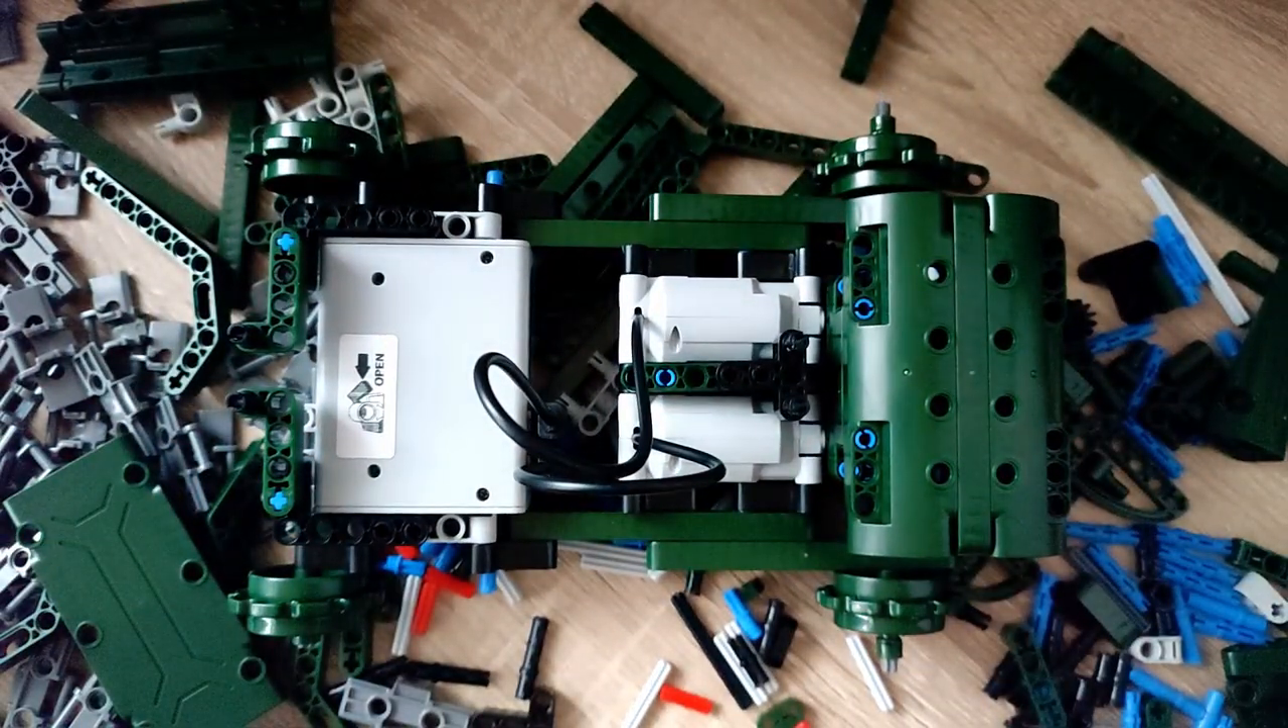Wir haben im Endeffekt schon die Akkubox und die zwei Motoren so ein bisschen in dem Technikgerüst eingebaut.